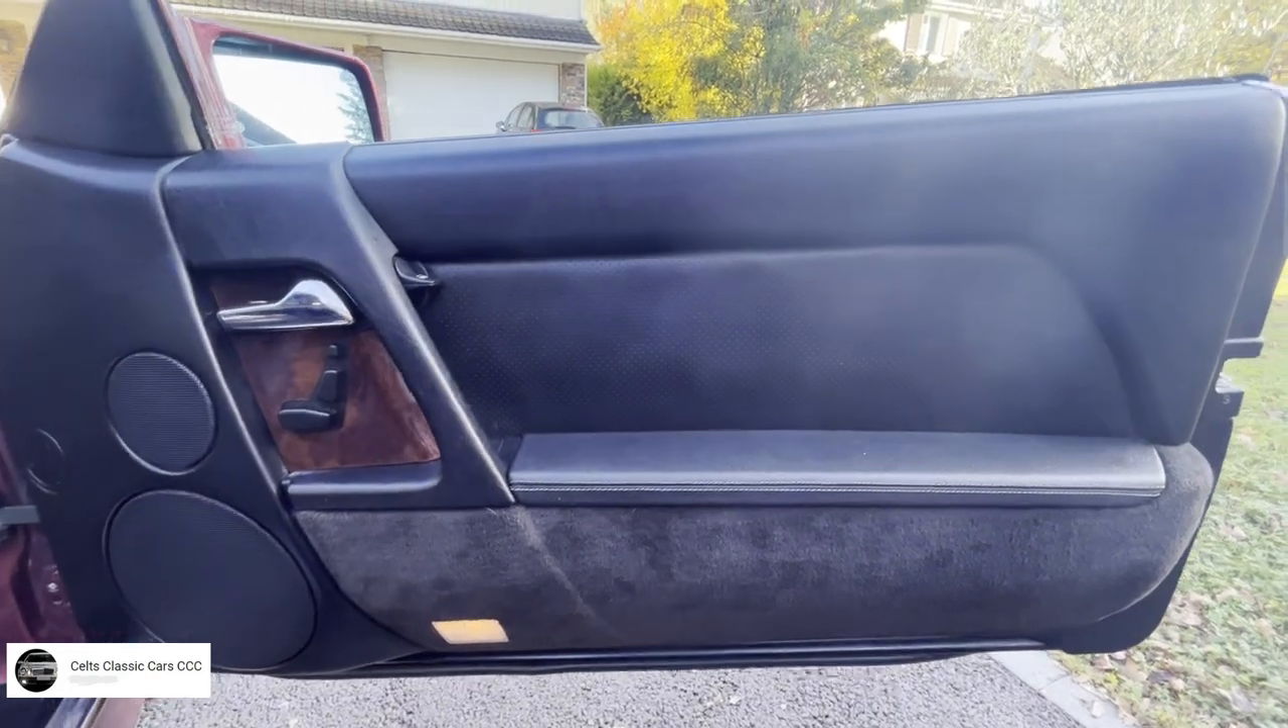Voilà. Opération terminée. La porte est remontée.